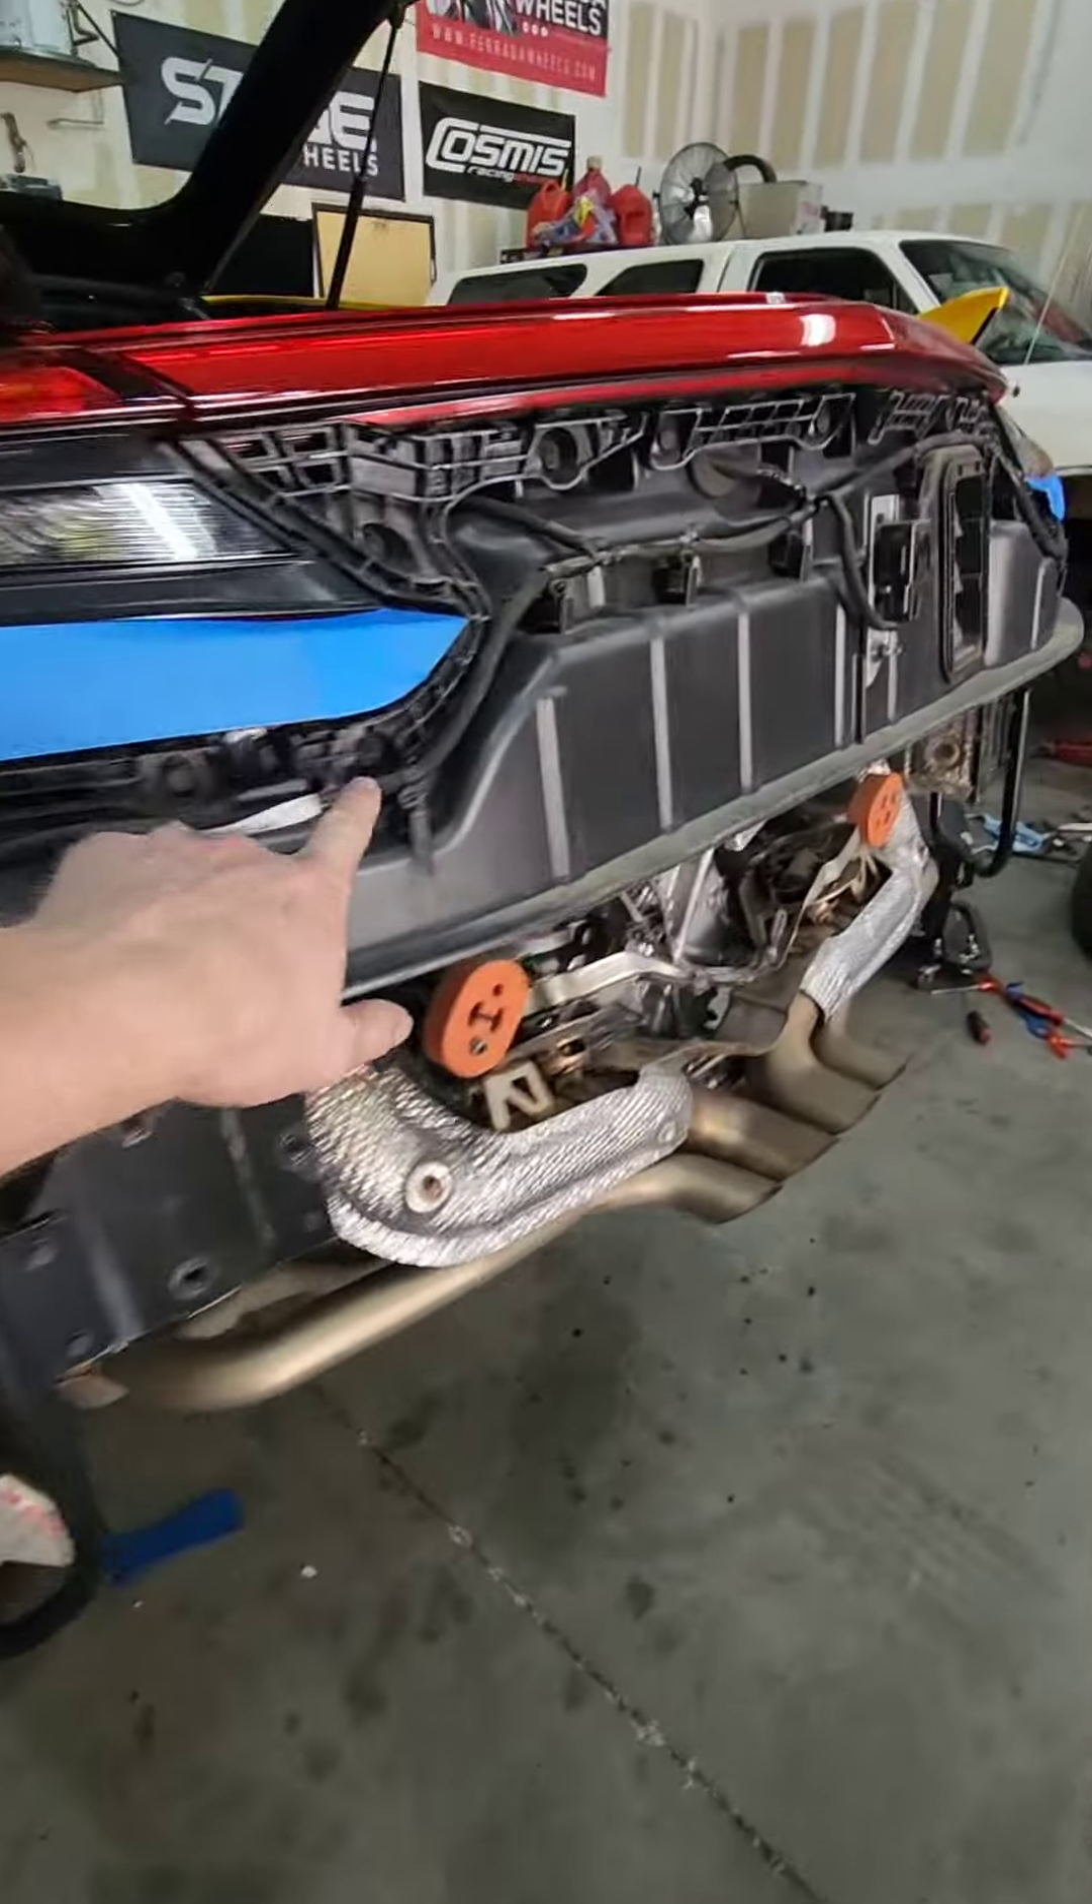We've got the bumper removed and the bumper cover is taken out.